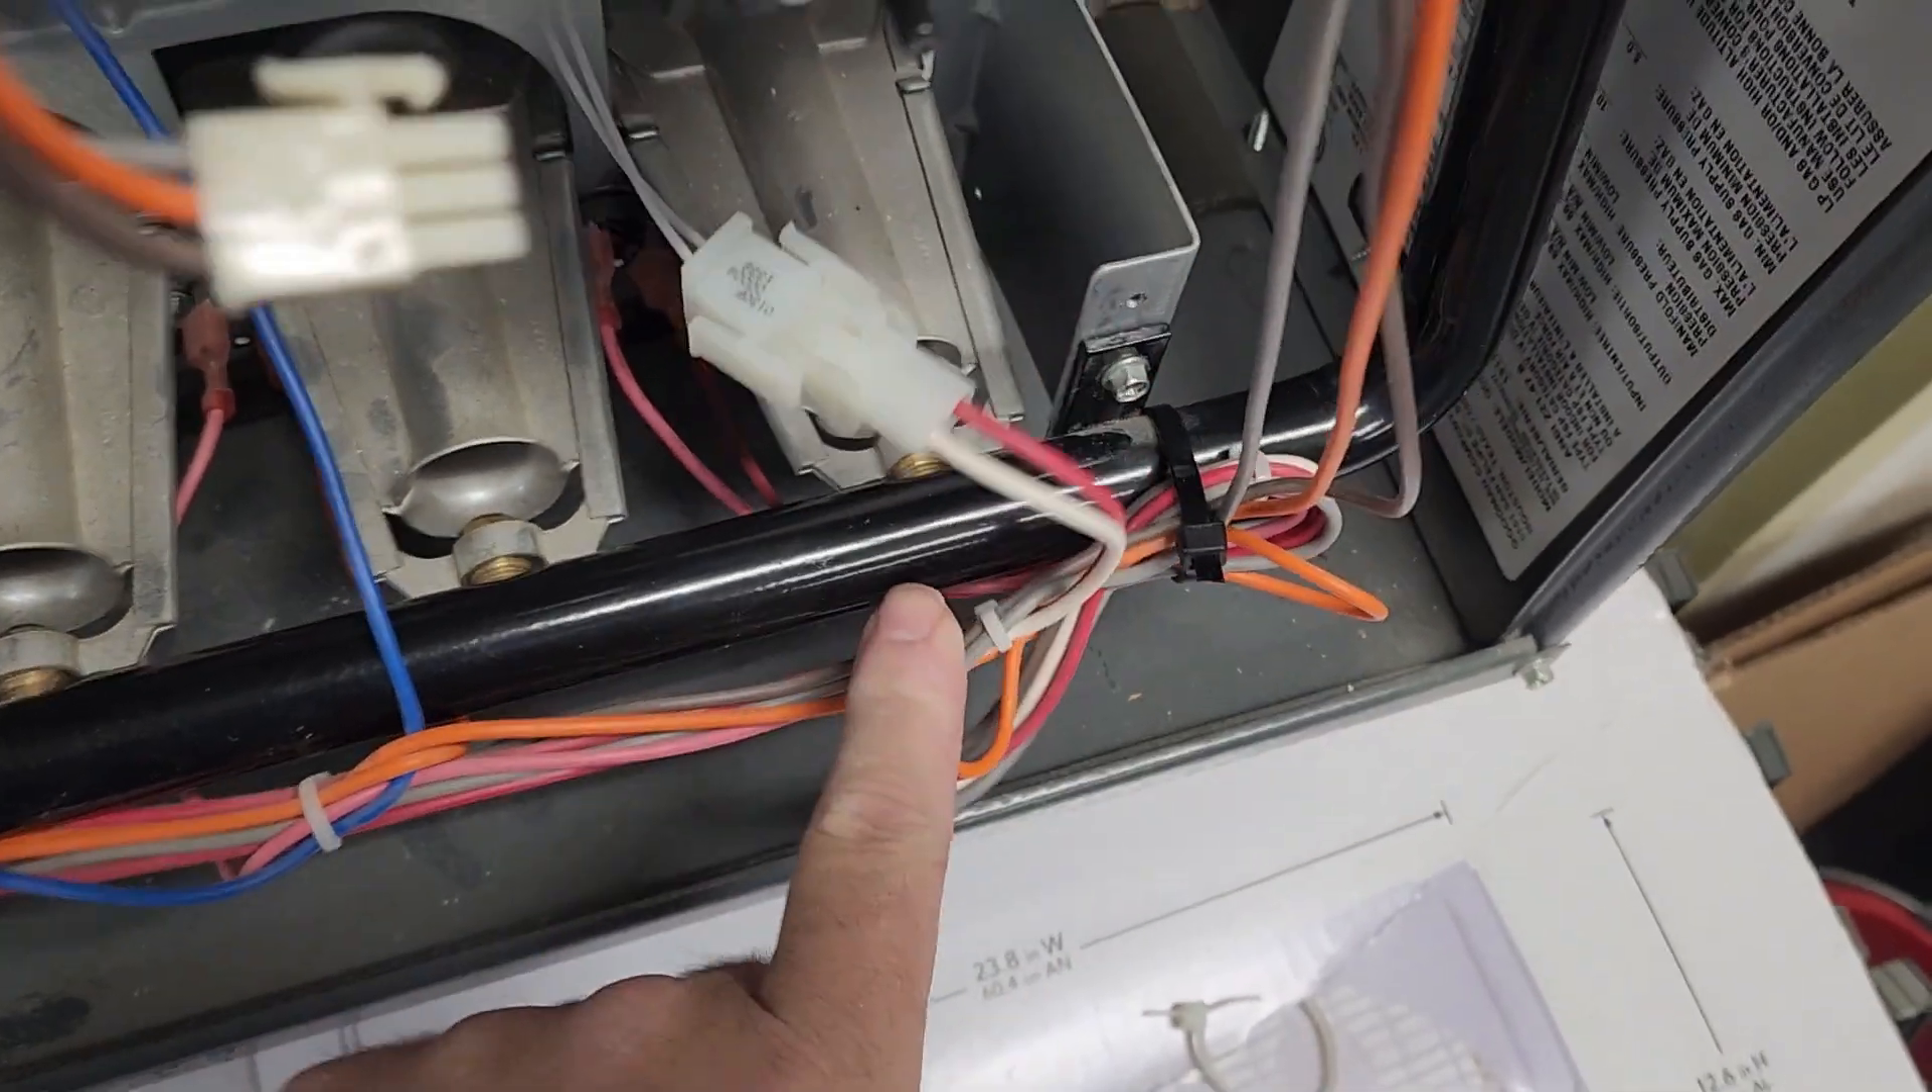I got the zip ties so that wire bundle is all back in place now.